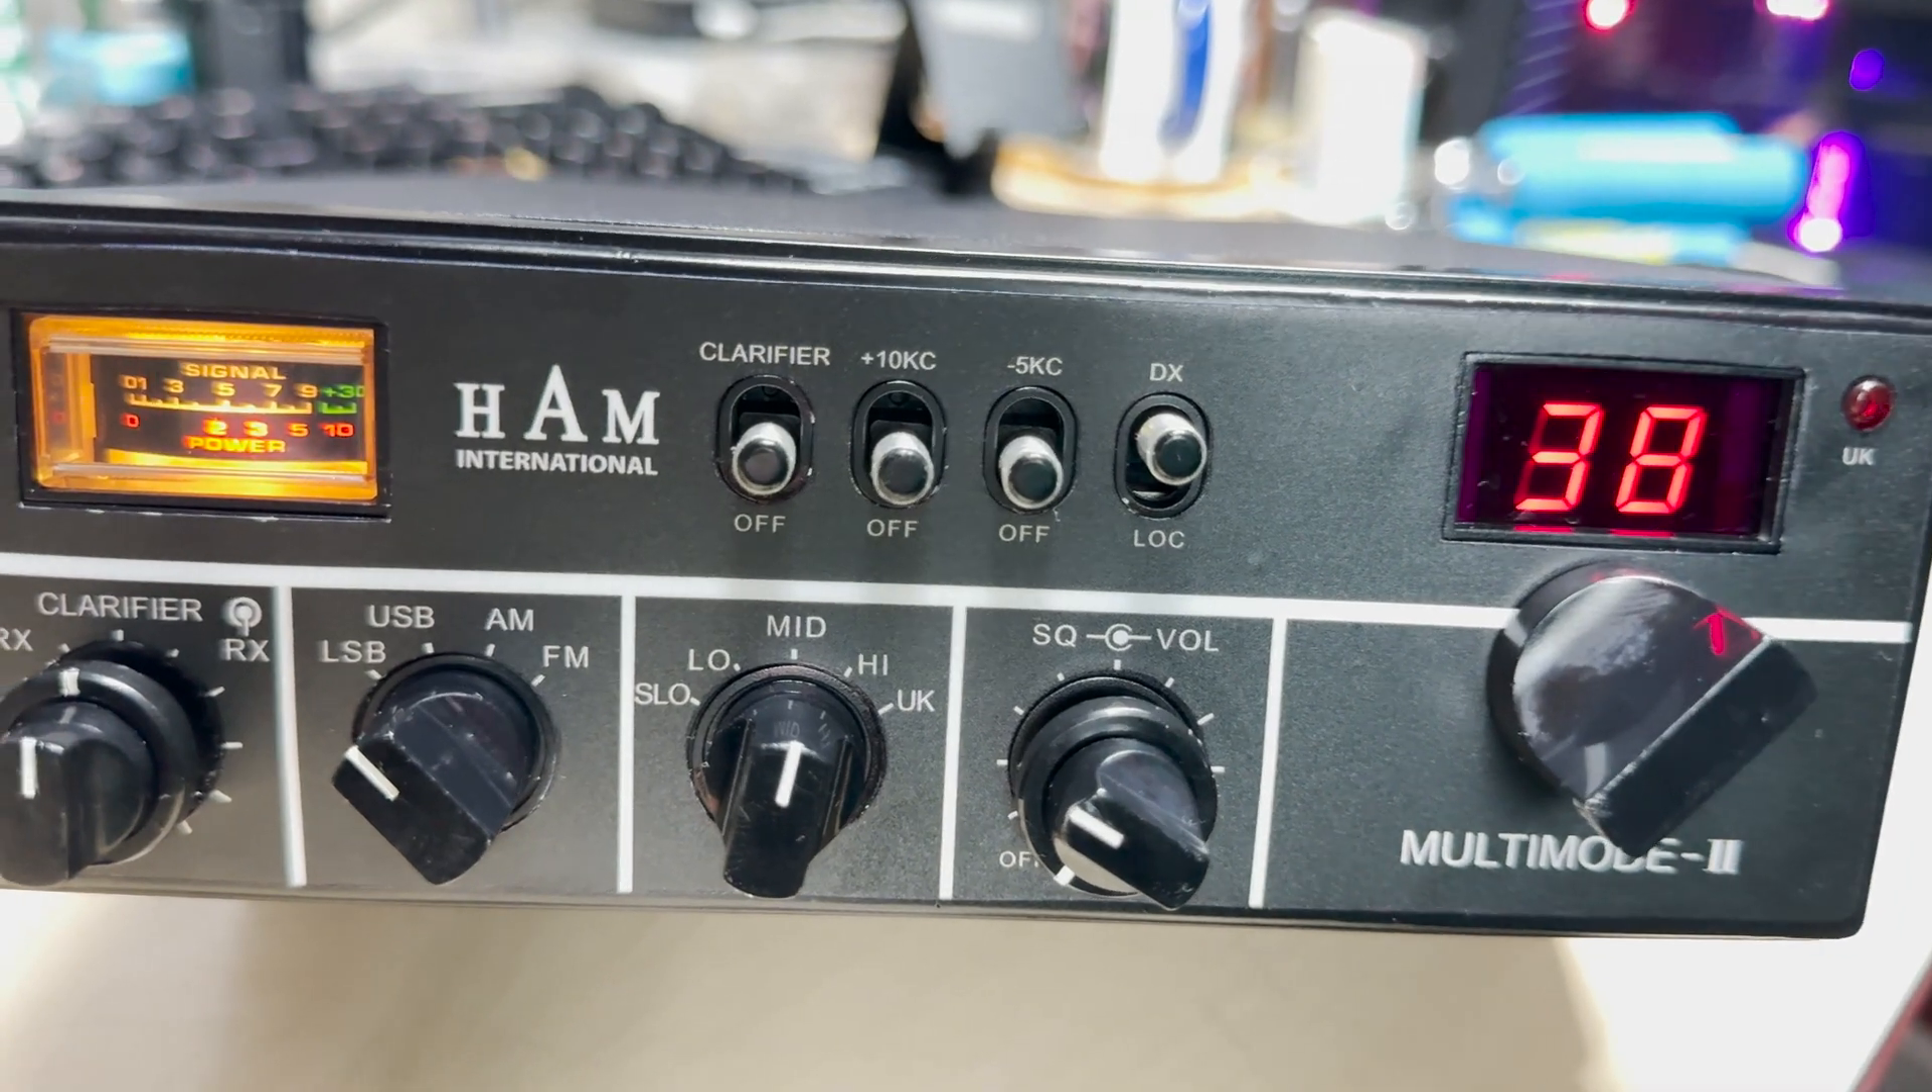We've scrounged some knobs as well so we've got a full set of knobs on there.